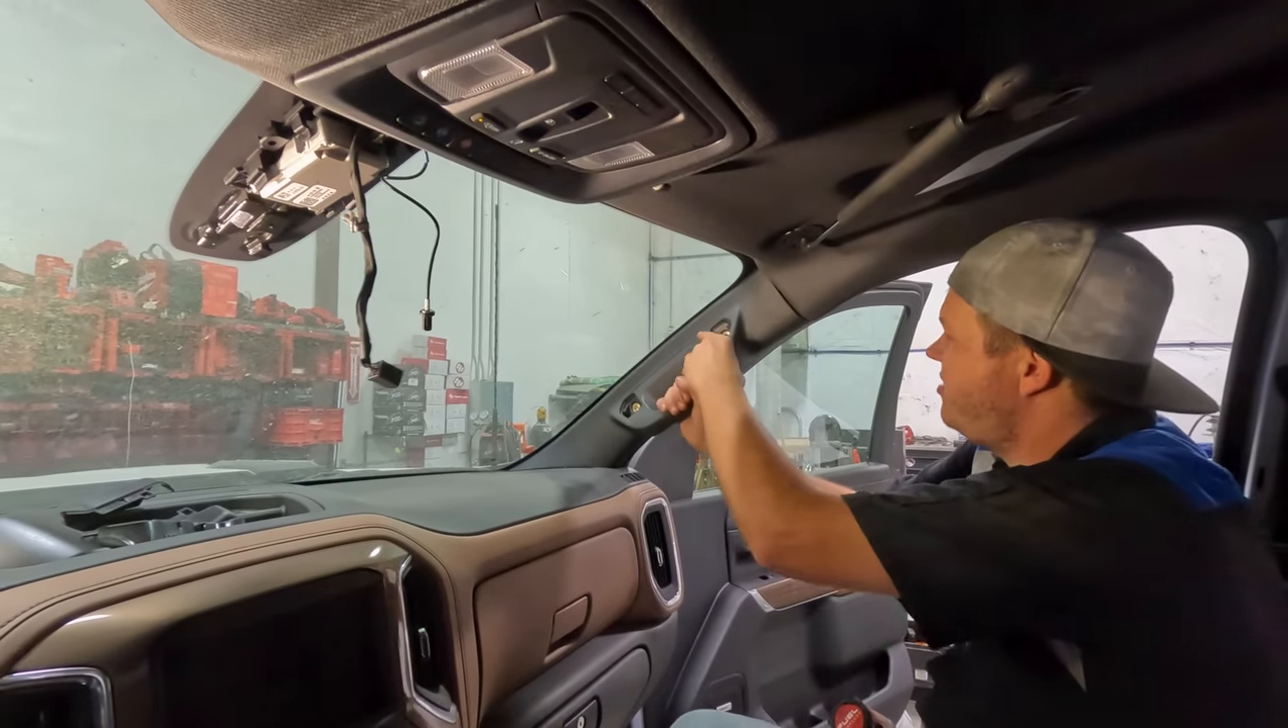I've got the rear view mirror off.